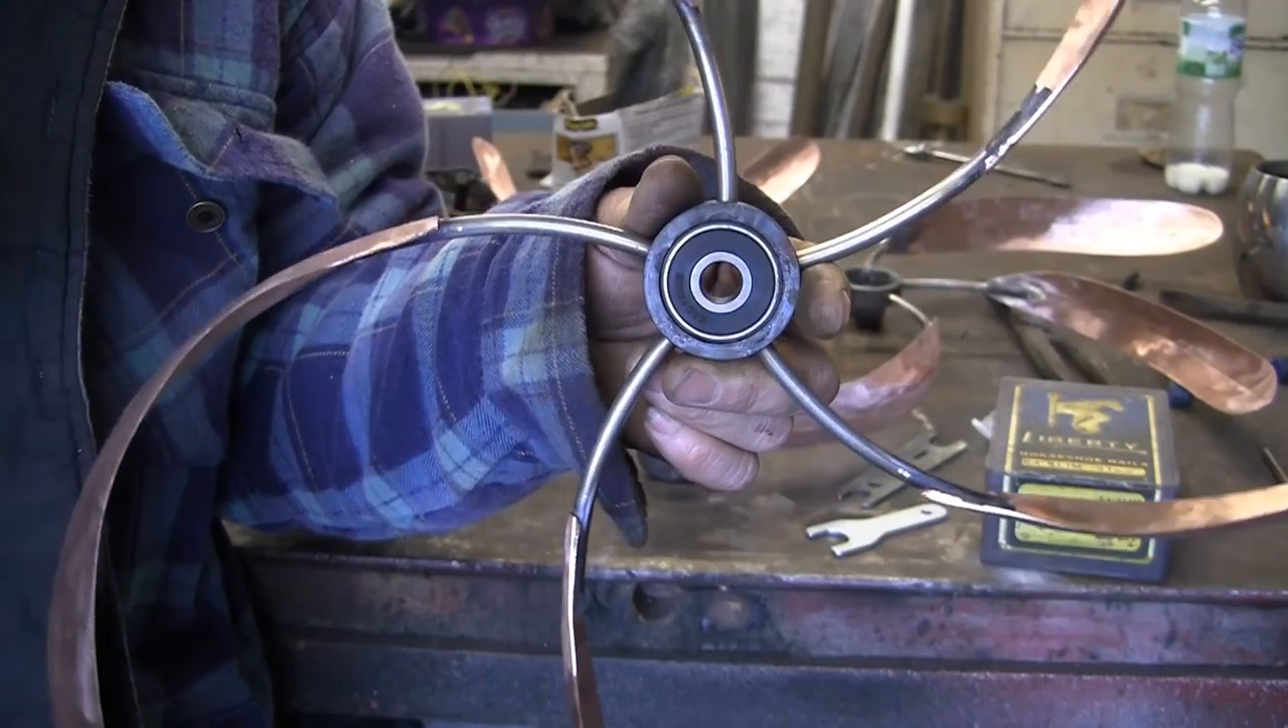I've pushed the bearing in. And it's gone in nicely. Just had to tap it in with a copper mallet.